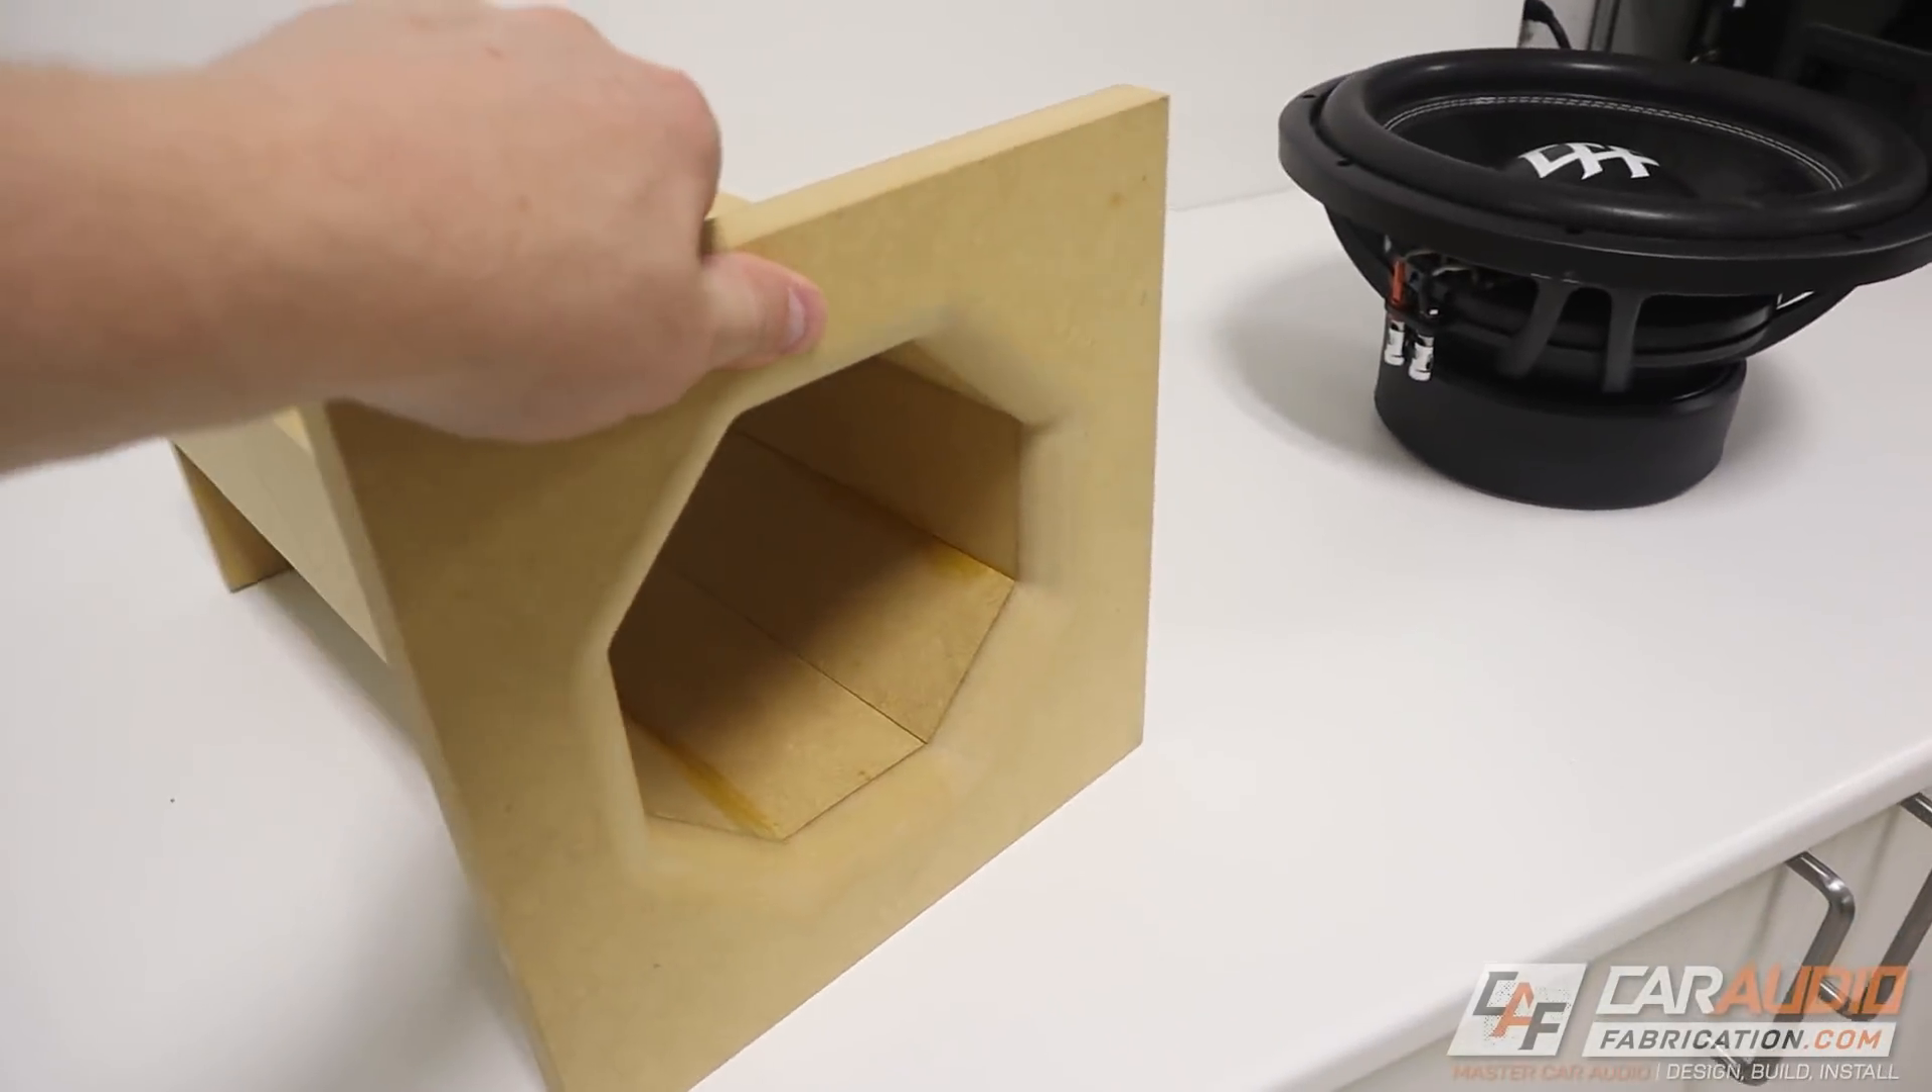Here is the finished octoport with the tape all removed.